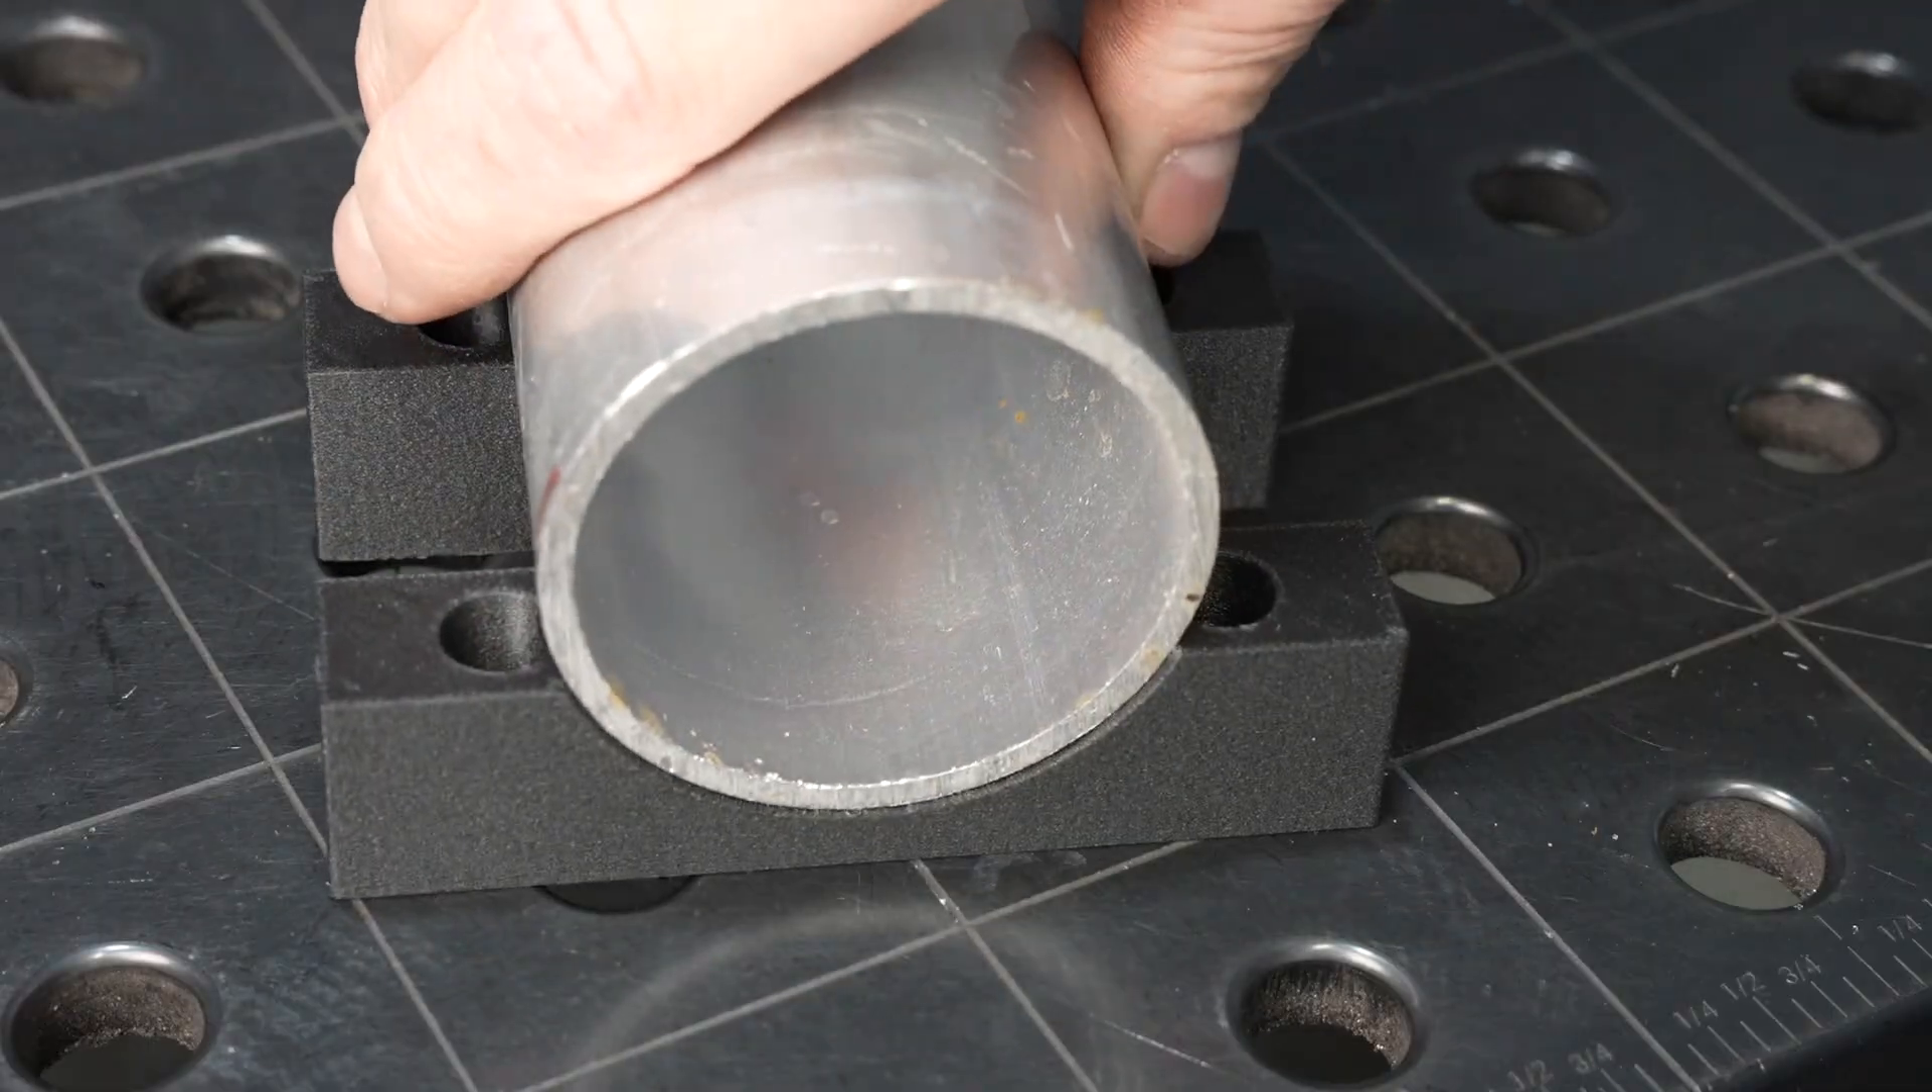The print turned out great and it looks like a good fit on this tubing.